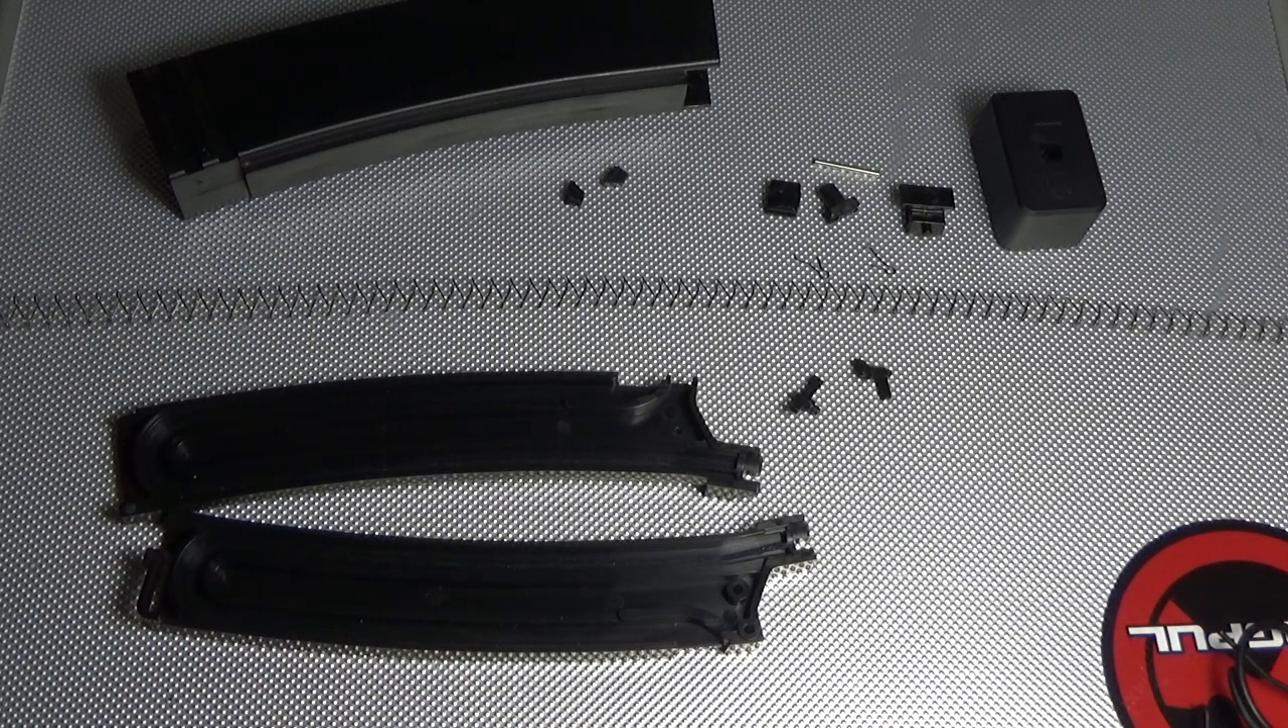Okay so there is the Evo mag fully disassembled.